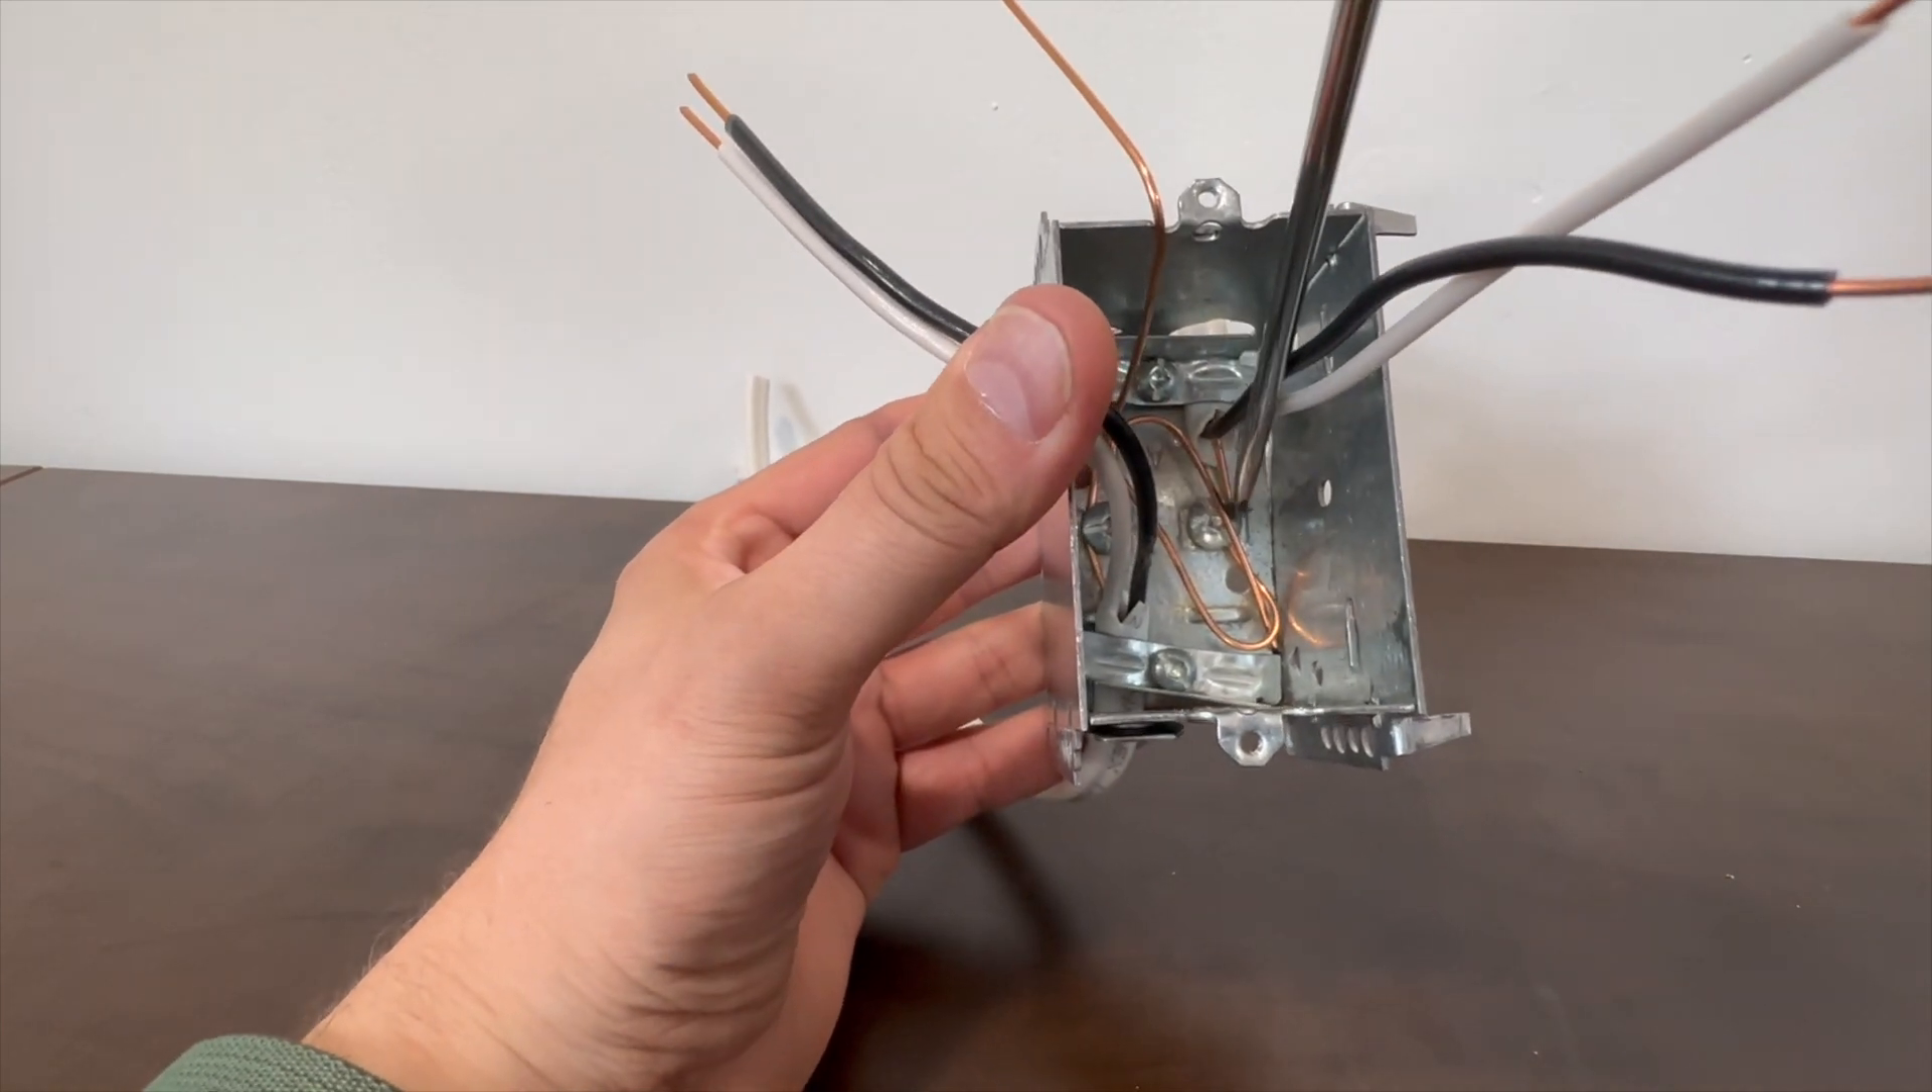So I've gone ahead and basically finished up the entering the wires into the boxes.